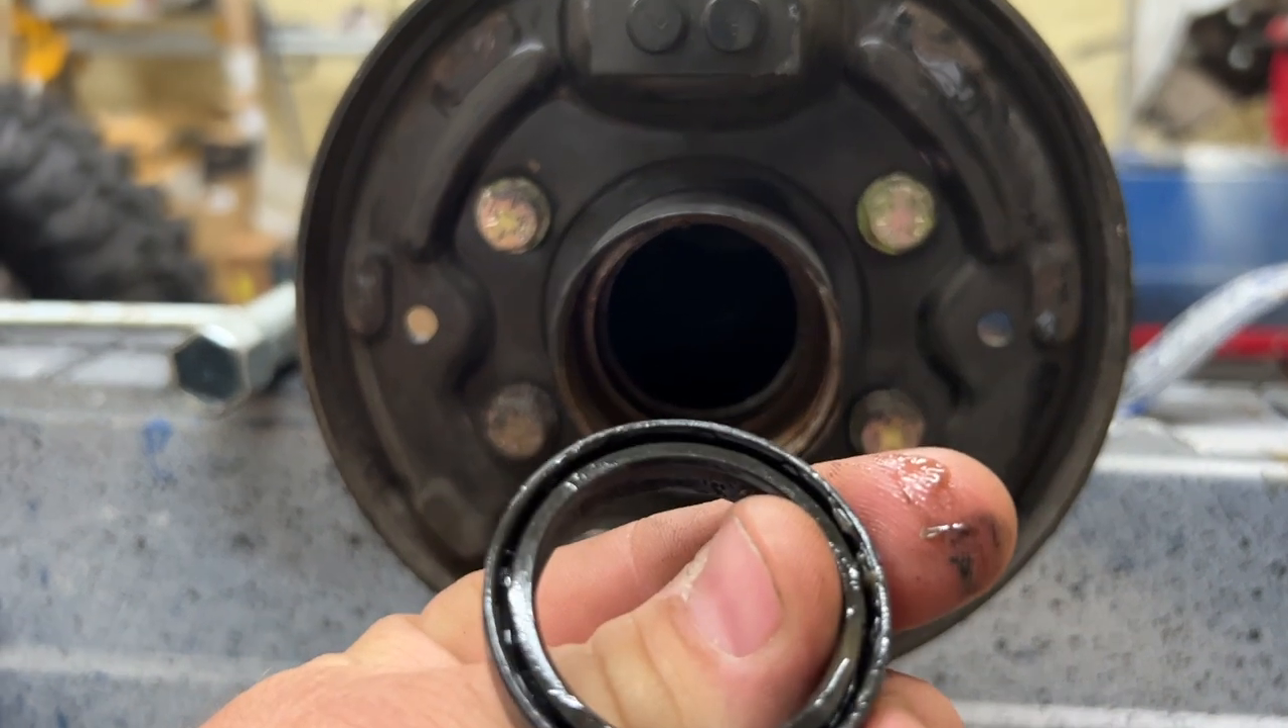So I went ahead and I removed the axle seal.